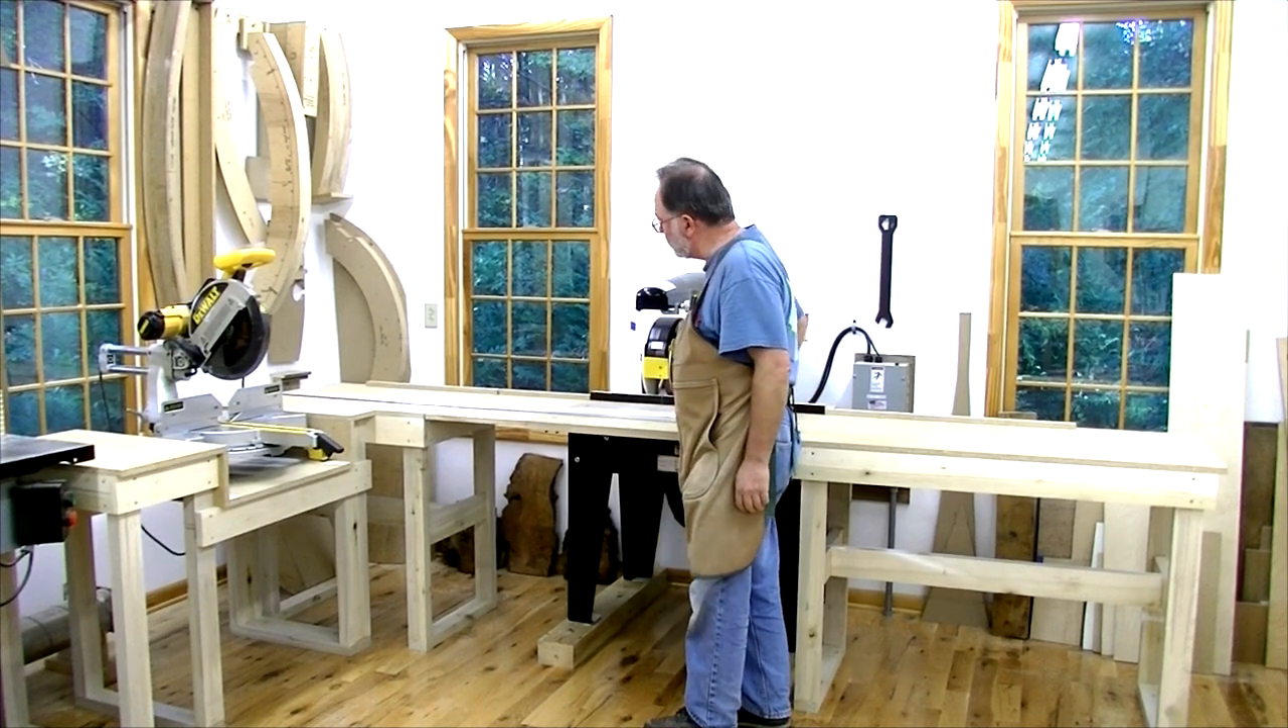Okay I'm all done with the extension tables.